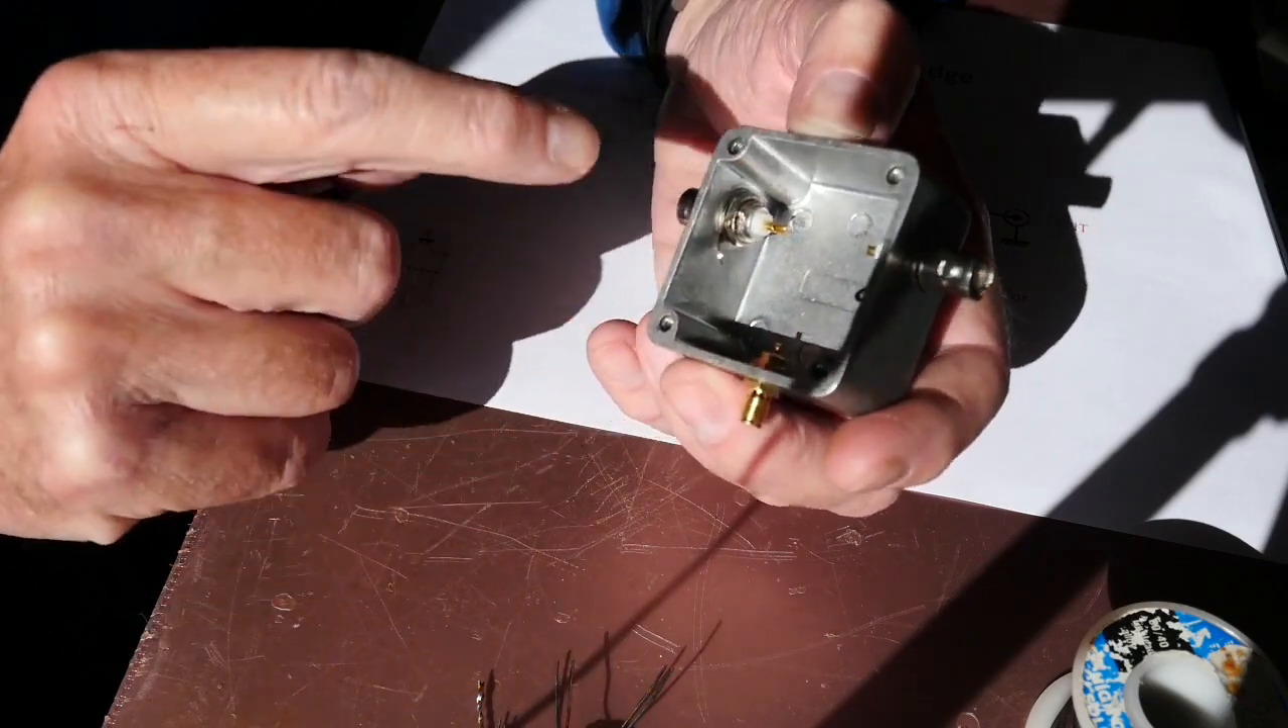I've fitted the two BNC sockets and the SMA socket.